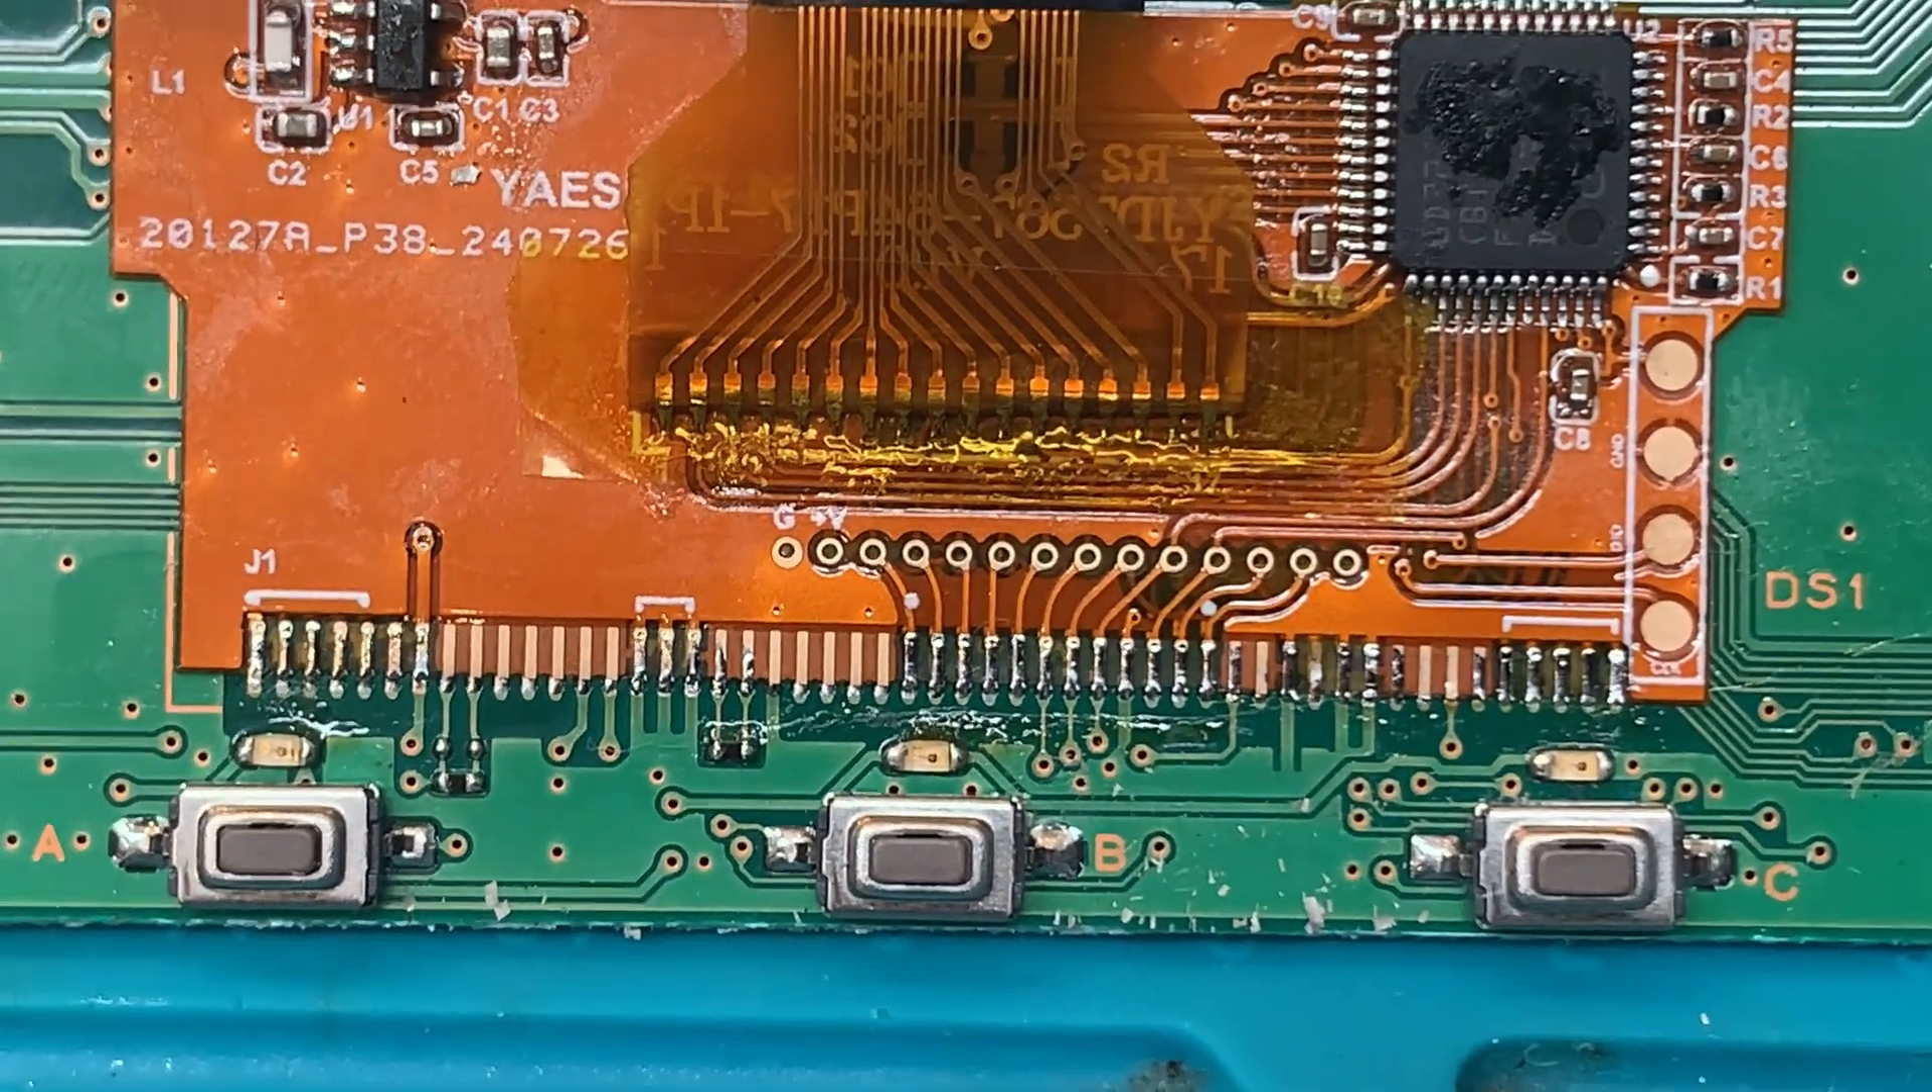There's all the solder joints that are made.